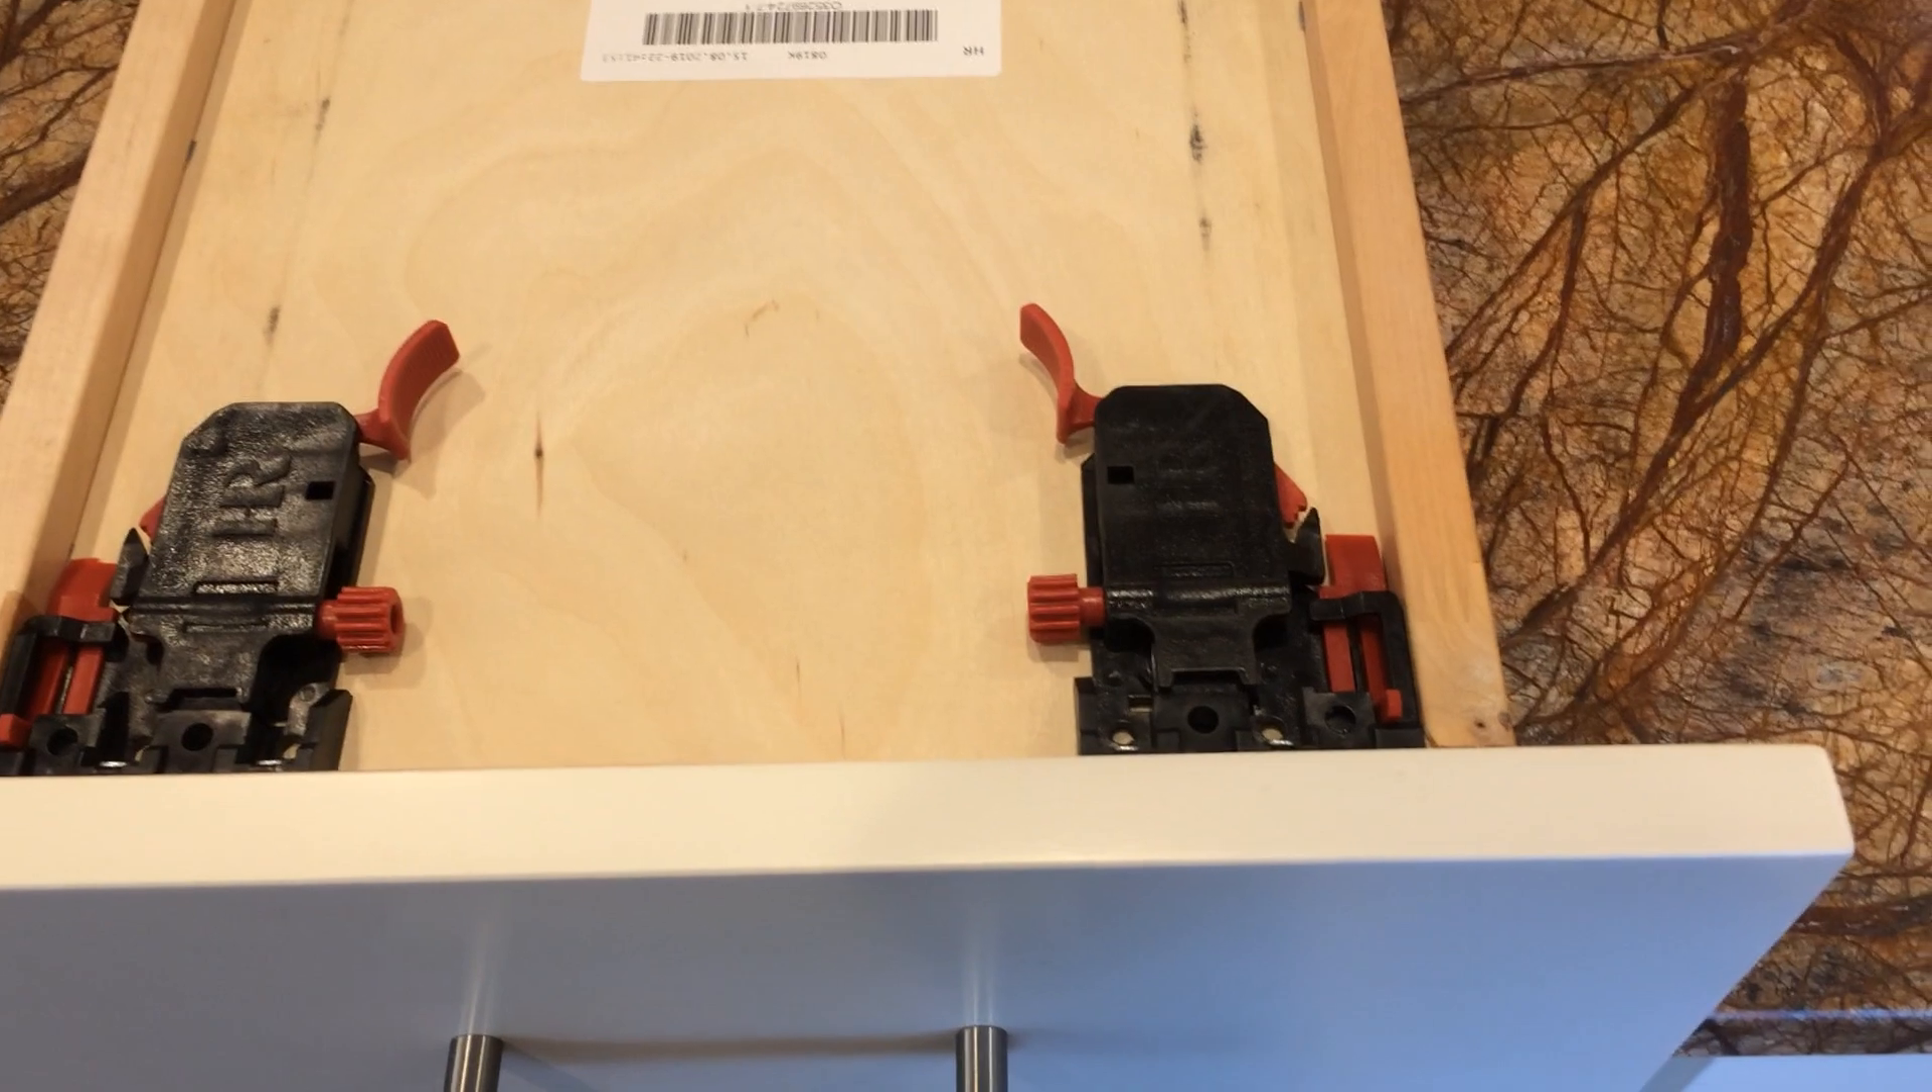So here's the drawer turned upside down and removed.